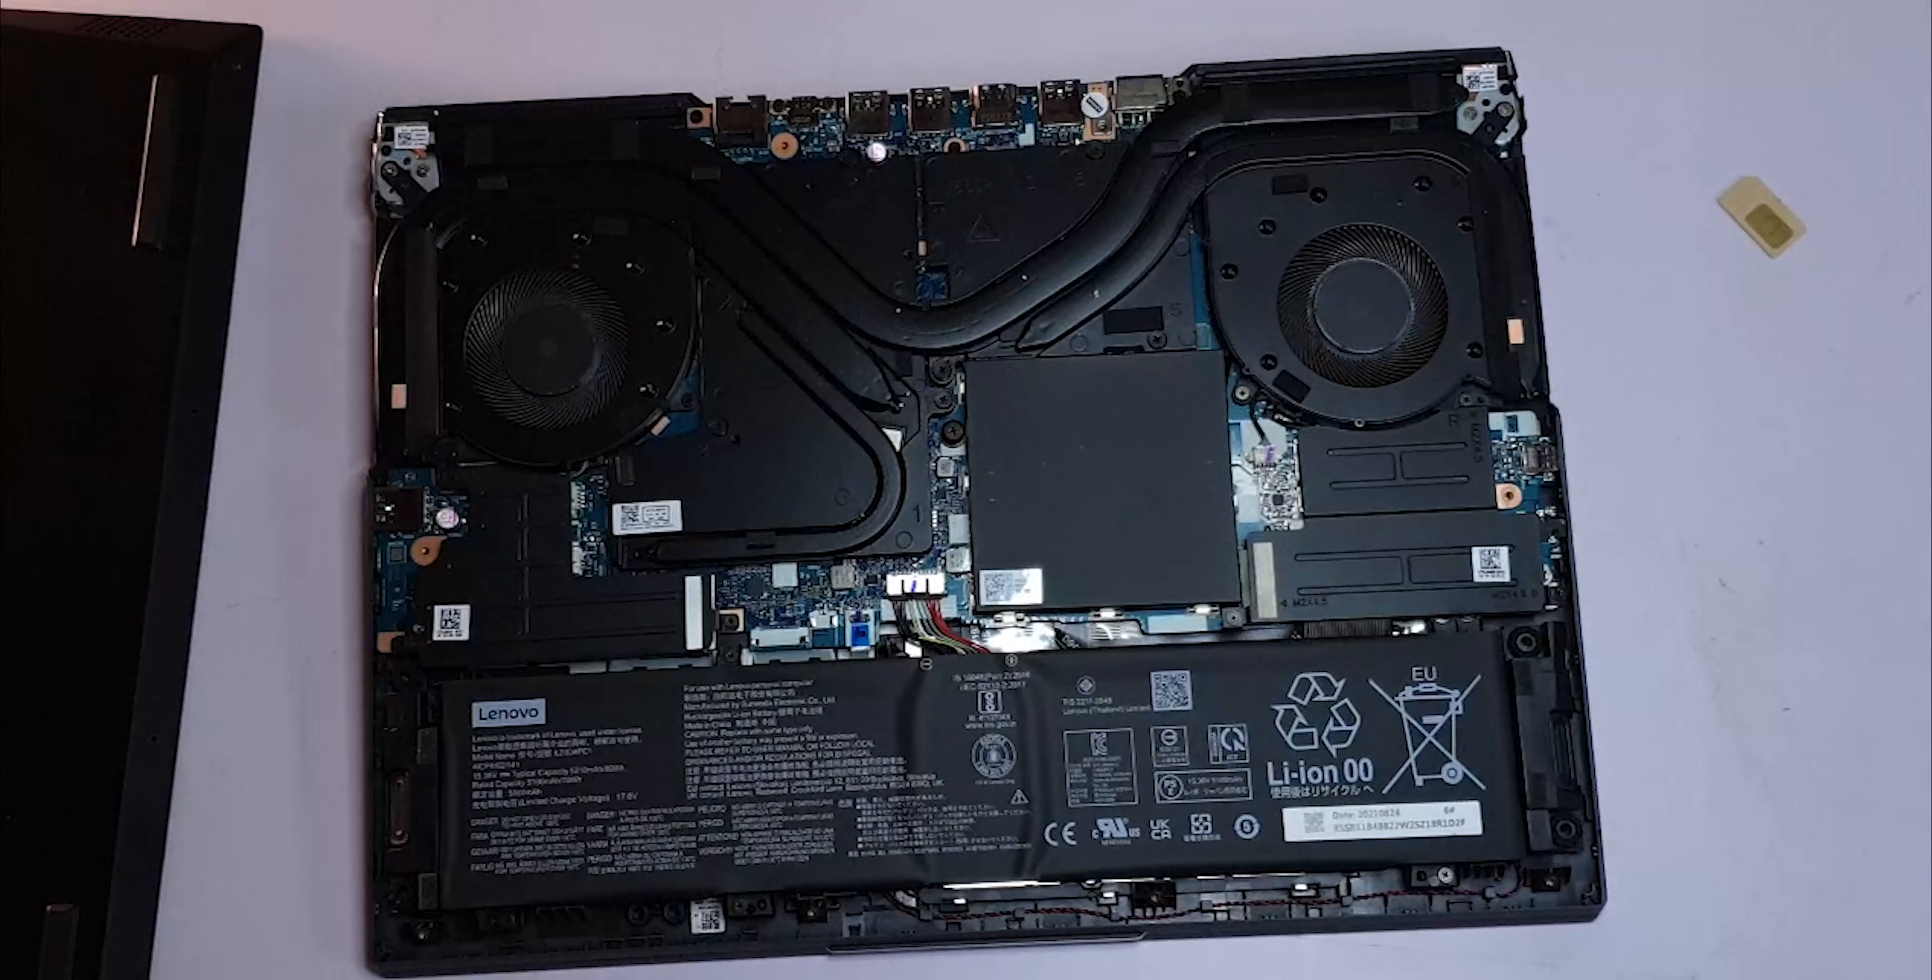Anyways, now that the back panel is off, we finally get a look at the internals.